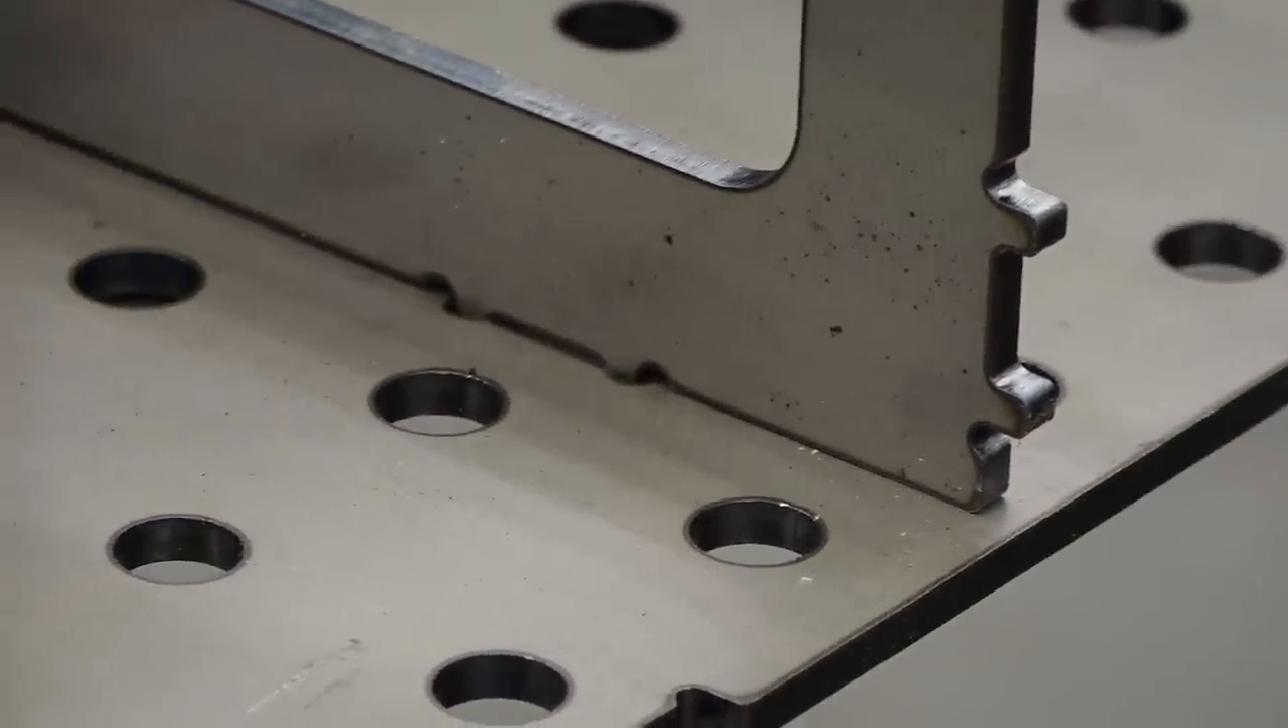If you look towards the outside edge you can see how those ribs are actually making contact with the top plate.